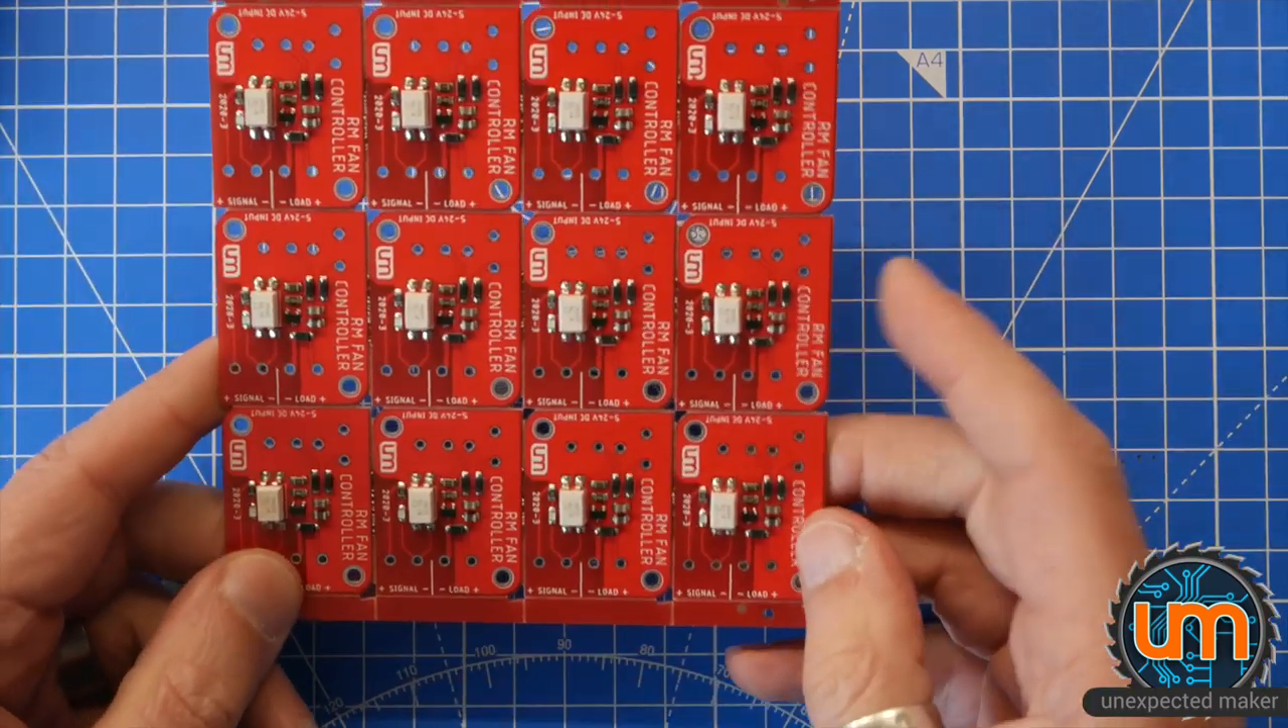I have screw terminals and barrel jacks to put on.